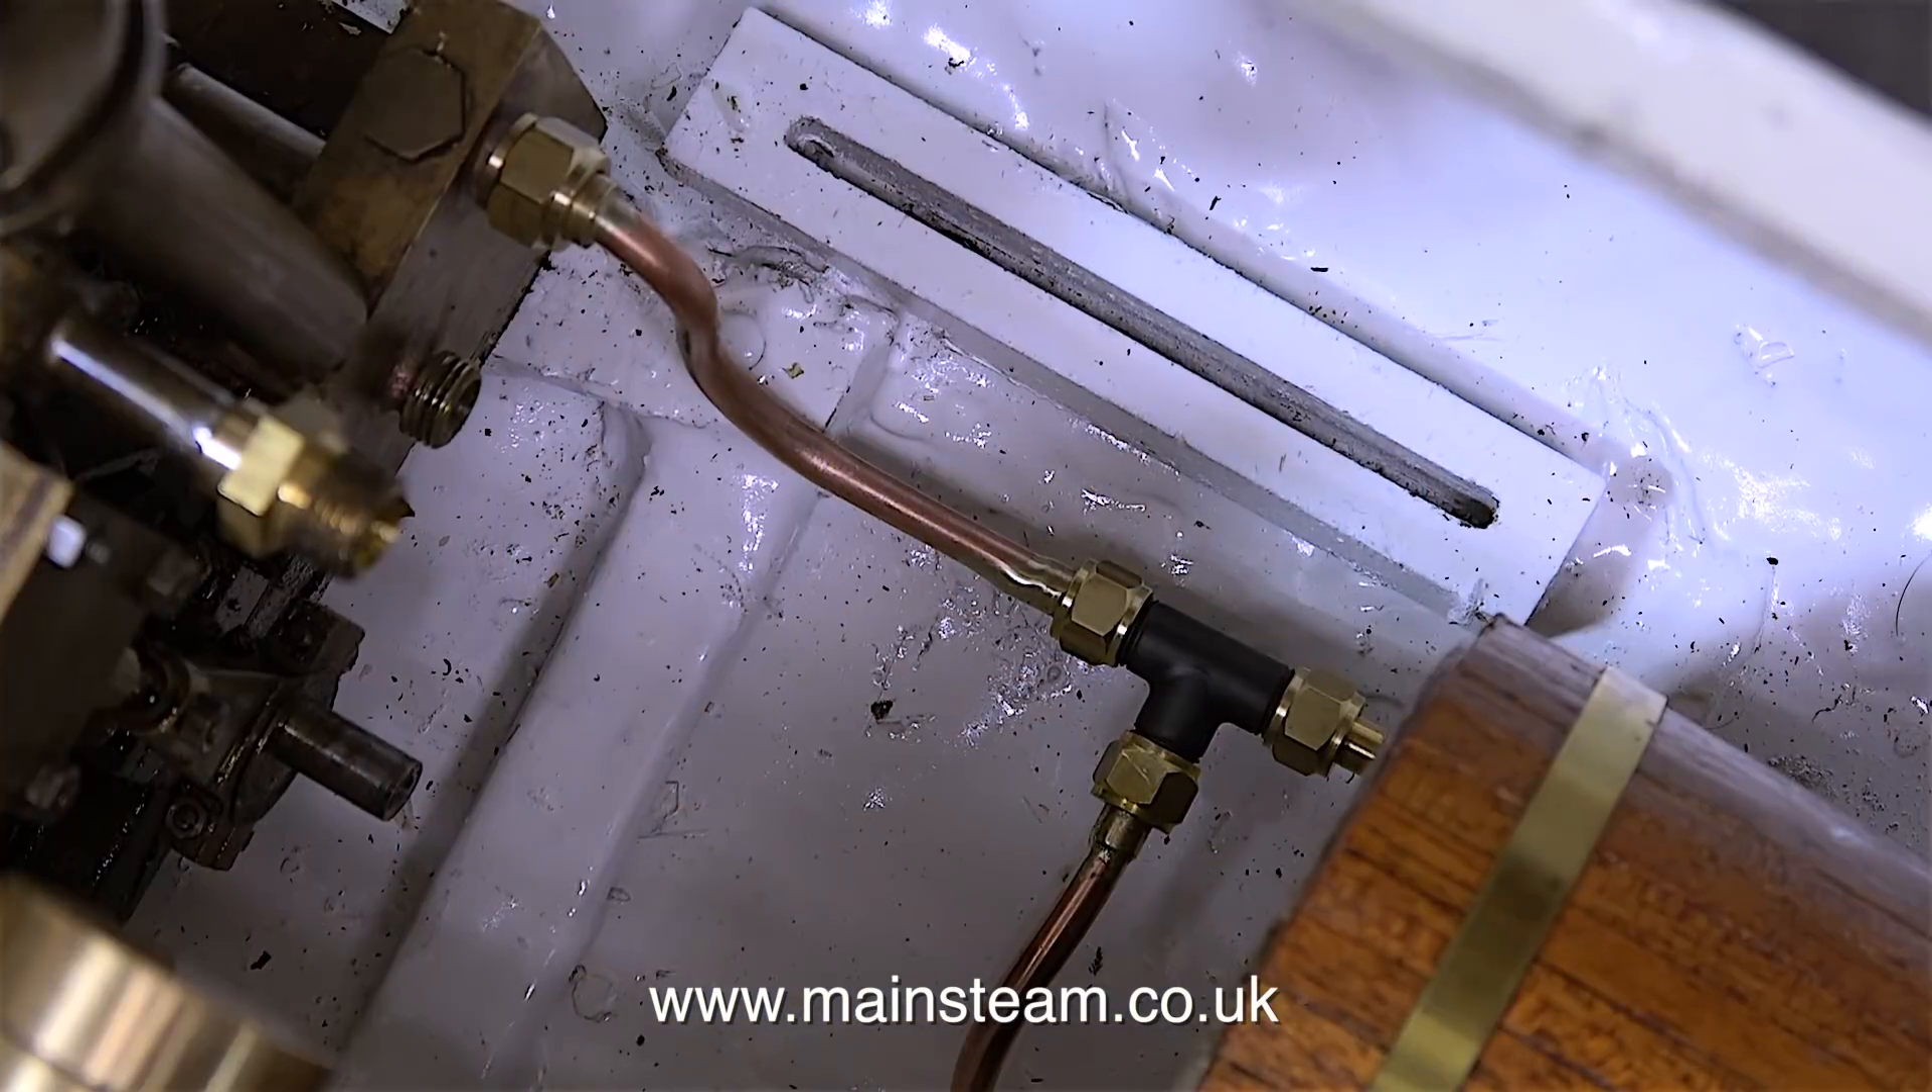The outlet pipe from the pump to the T -piece is shown in place in this clip.